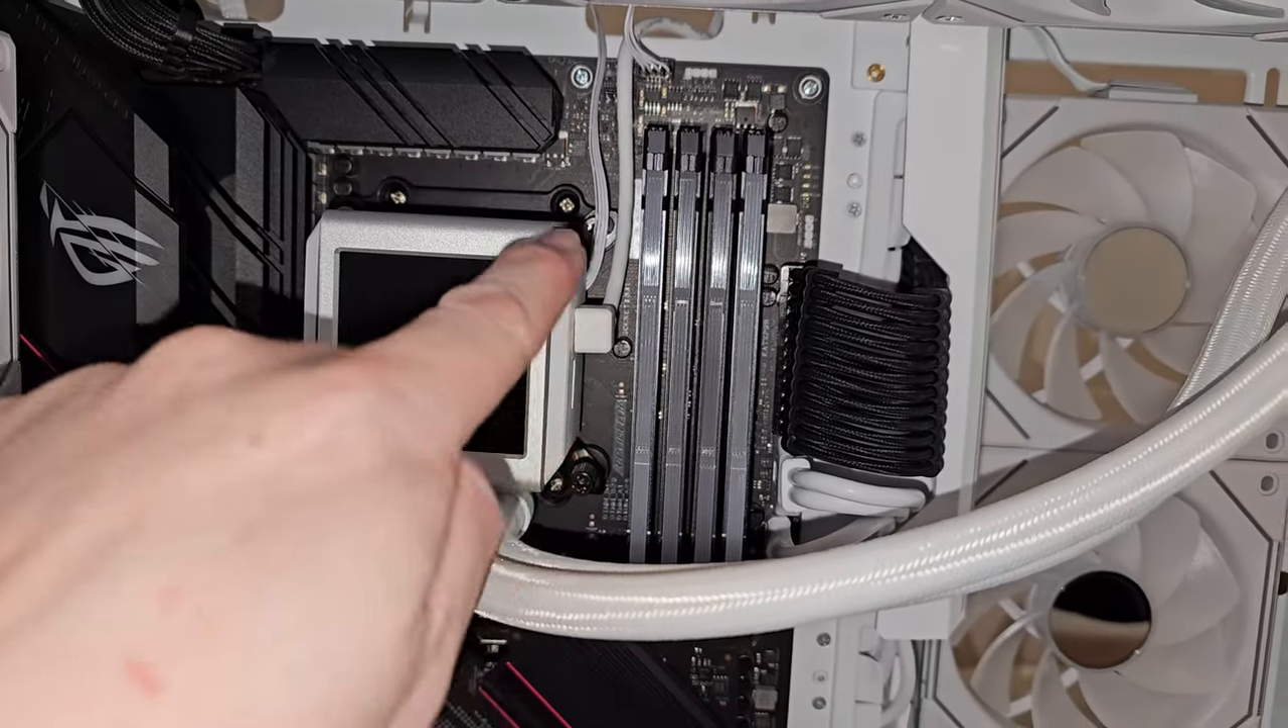That's the pump head now in place.